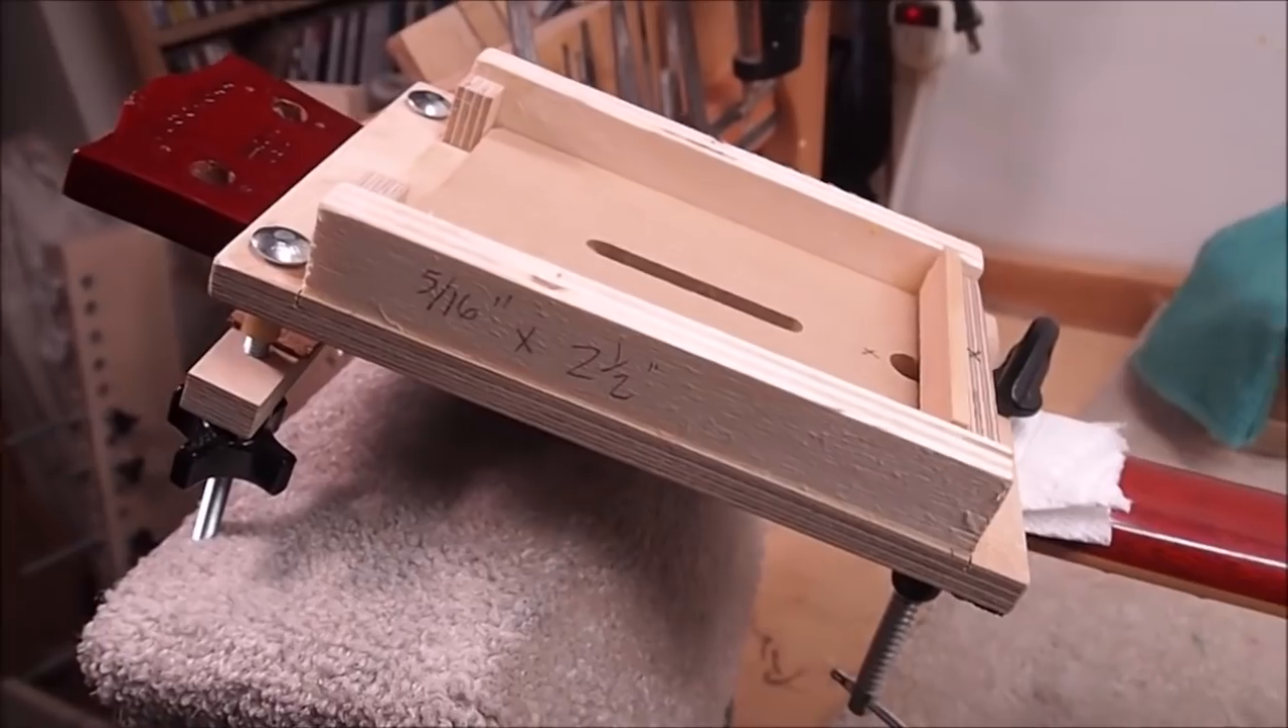Okay, I've got my jig clamped in place.